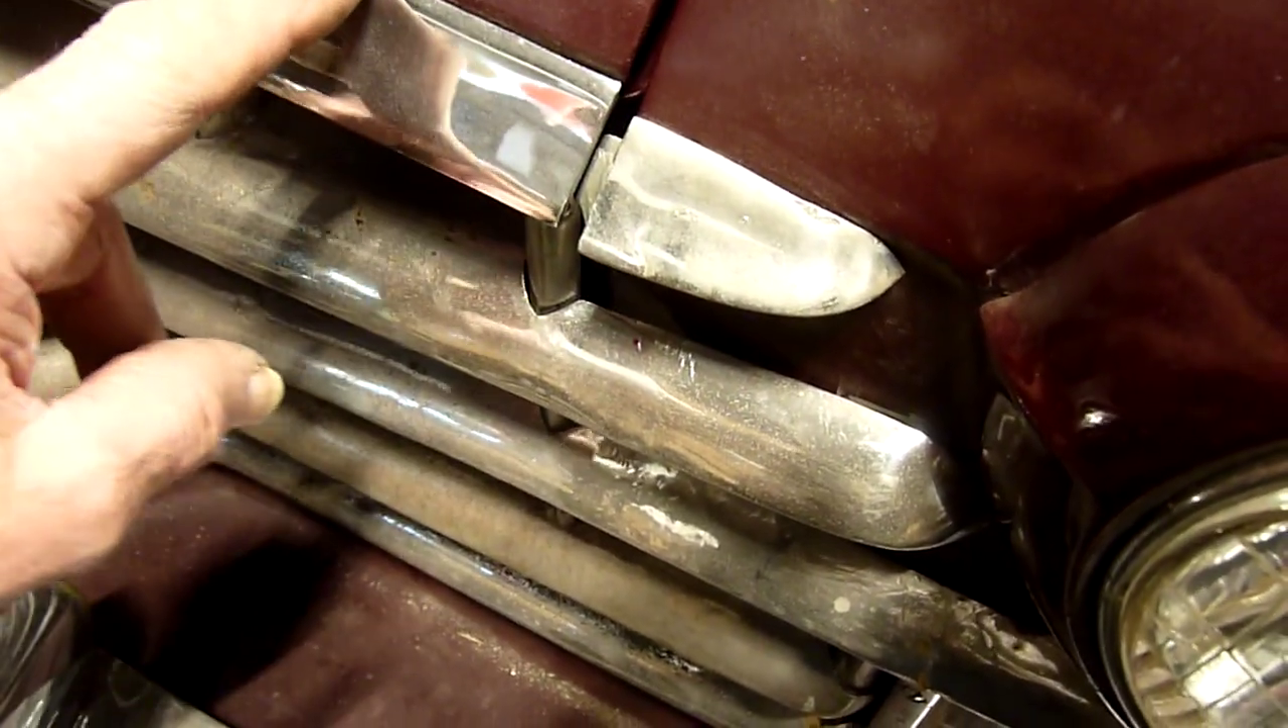This chrome piece is bolted to the fender and the line that runs across here no way matches the hood.